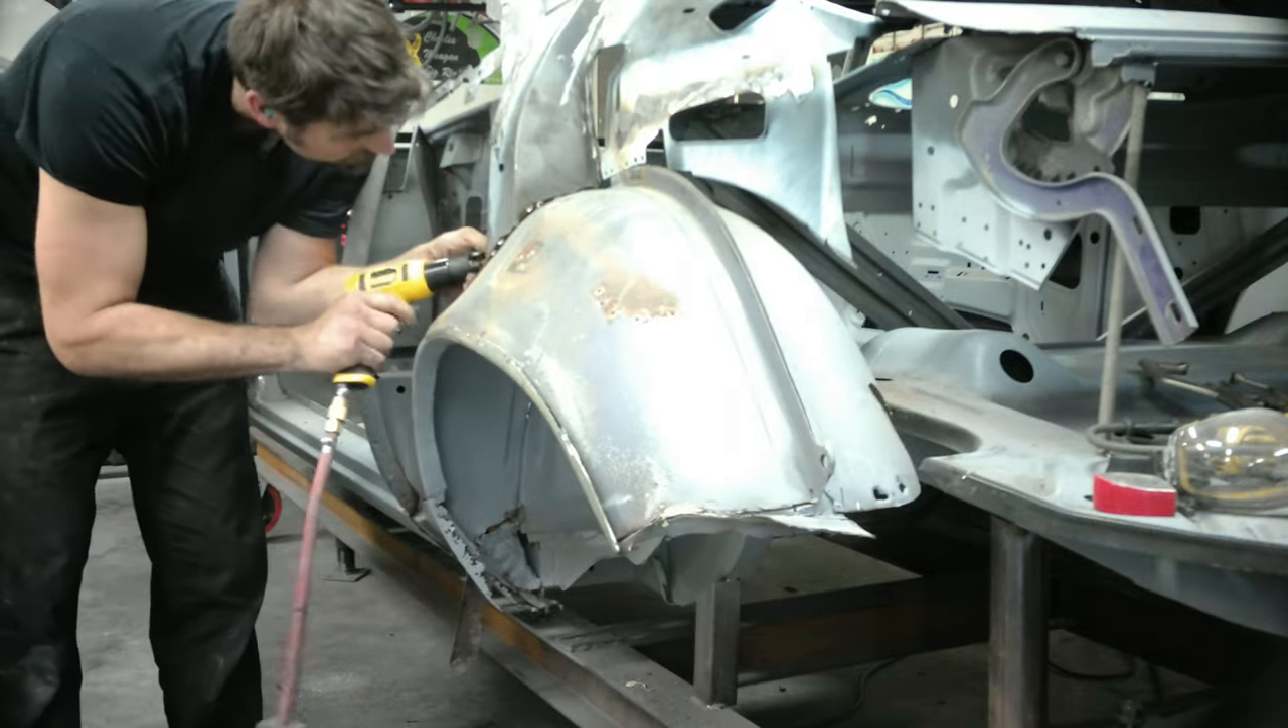We're just removing the old wheel well right now.